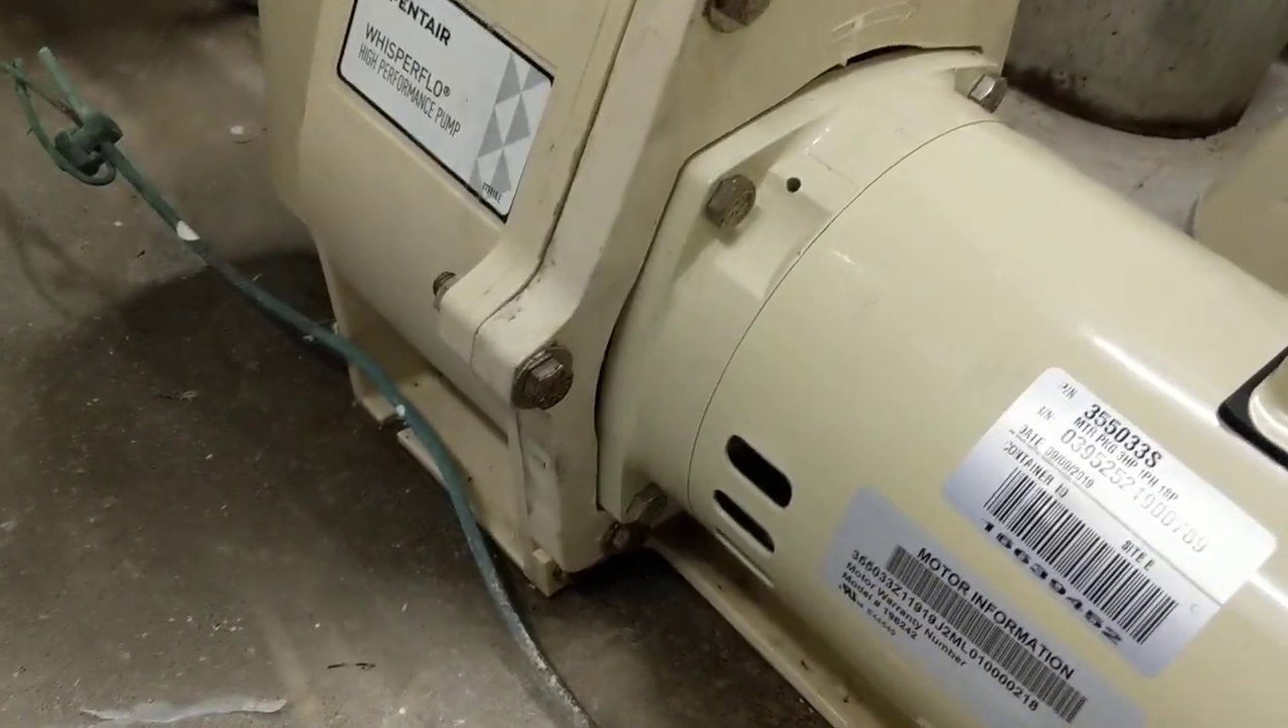Got the motor and the seal plate all mounted here. Tightened up all the bolts.